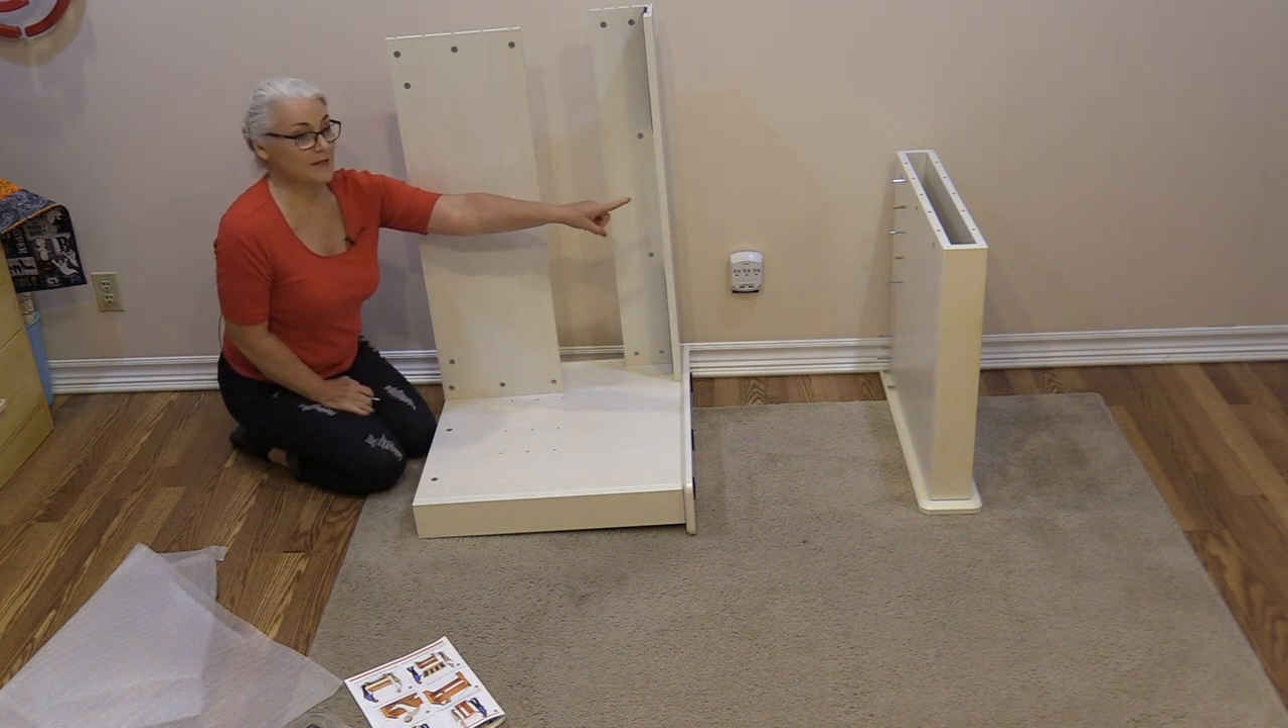So we have one side already put on. We need to pick up the second leg and place it right on top.